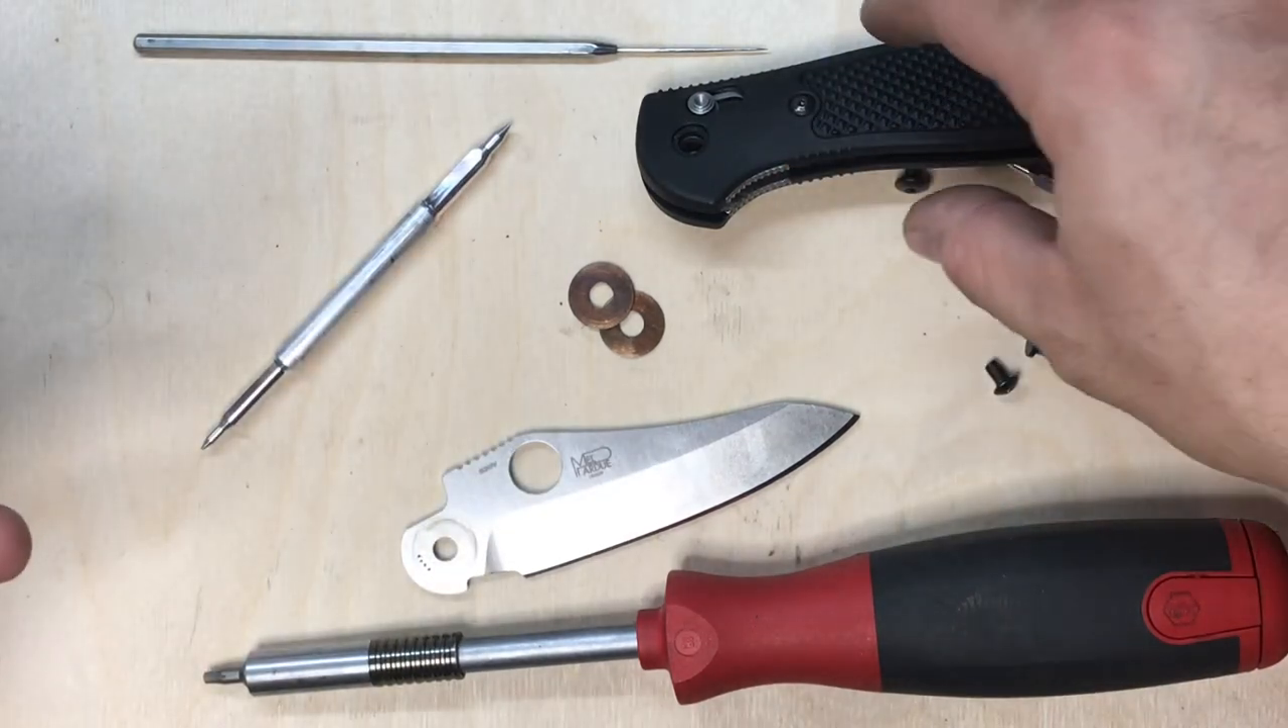So that's it the knife's disassembled fairly easy.